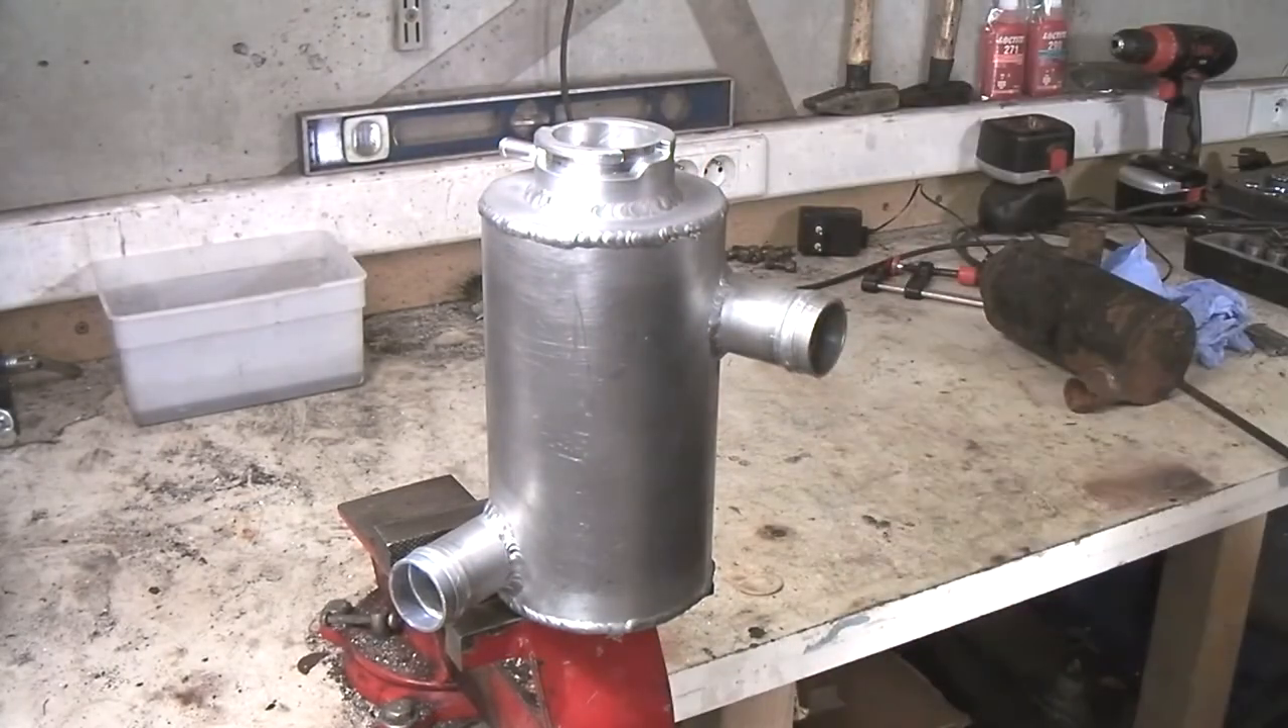I finished welding the bead around the top, and I think that this ties it right in with the rest, so all the beads are exposed.